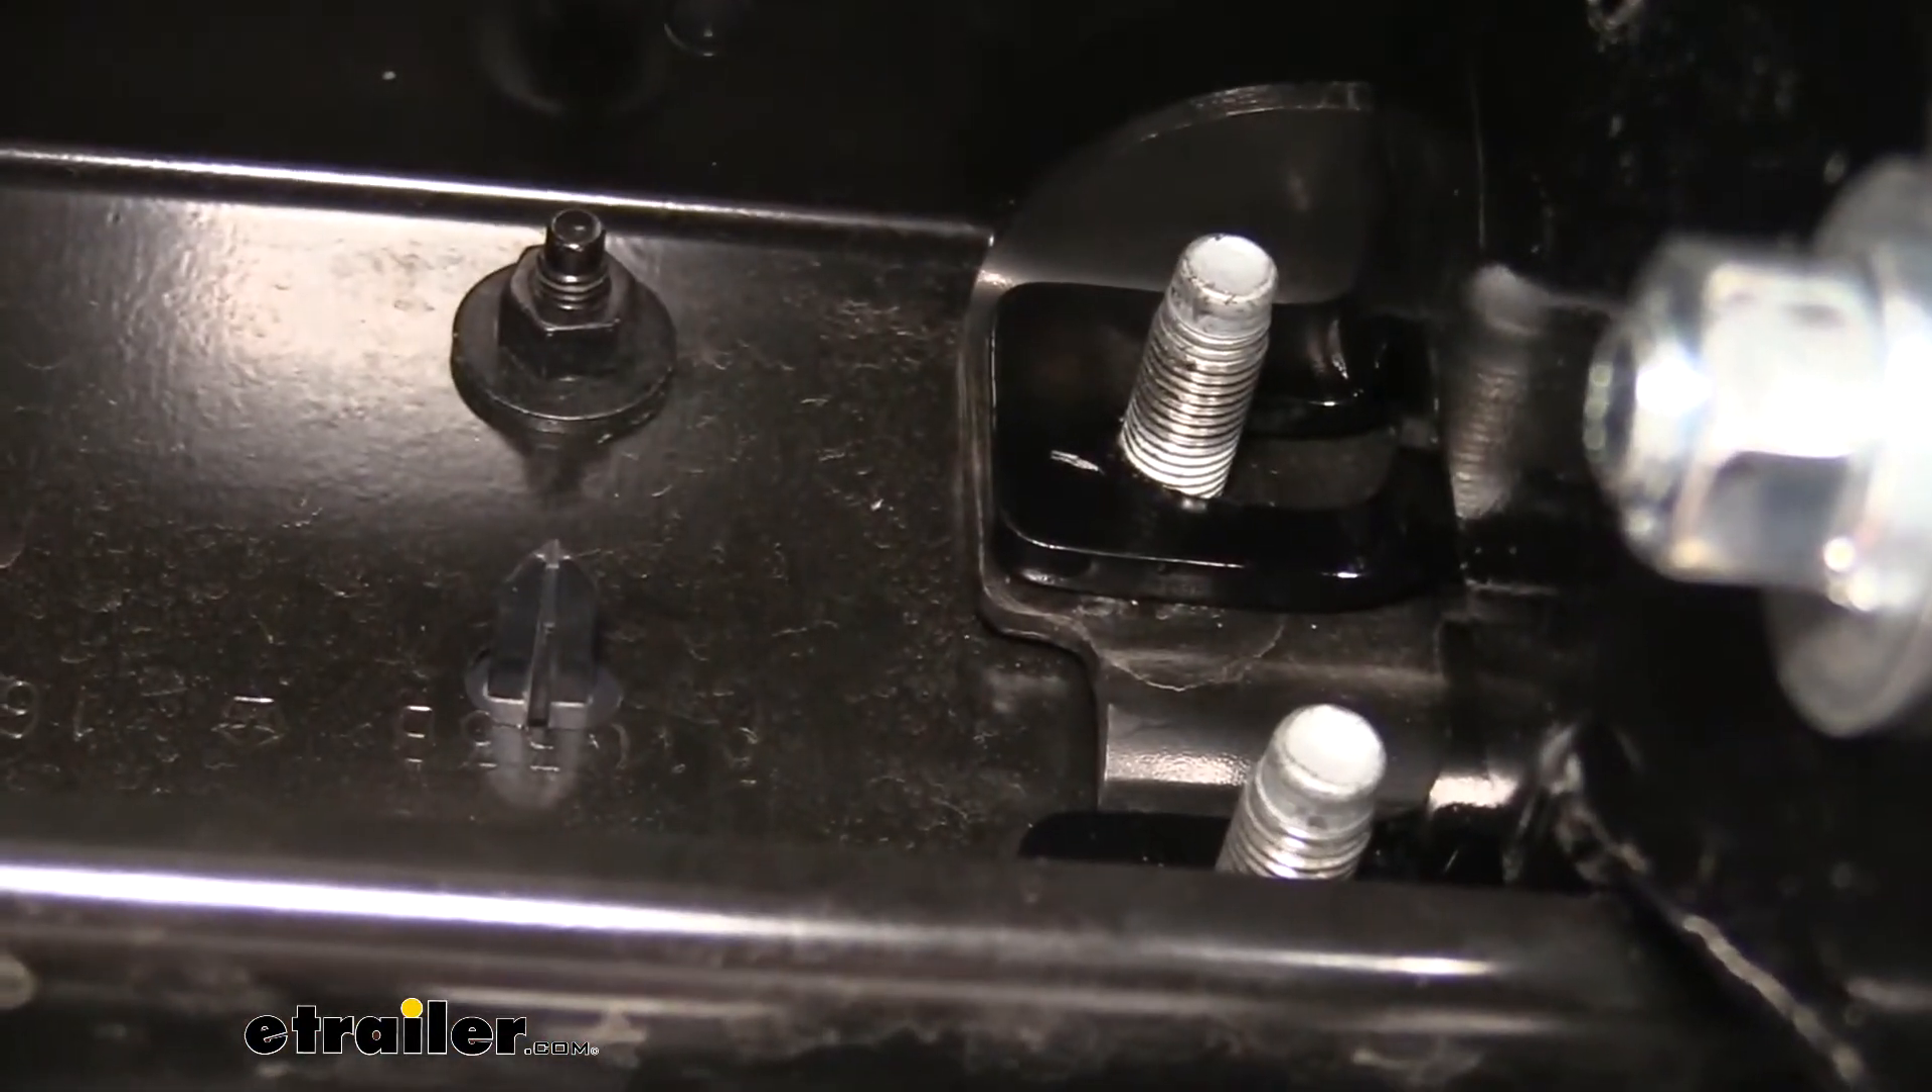It may get a little bit tricky, but as you can see, we have our studs in place. No trimming was required.